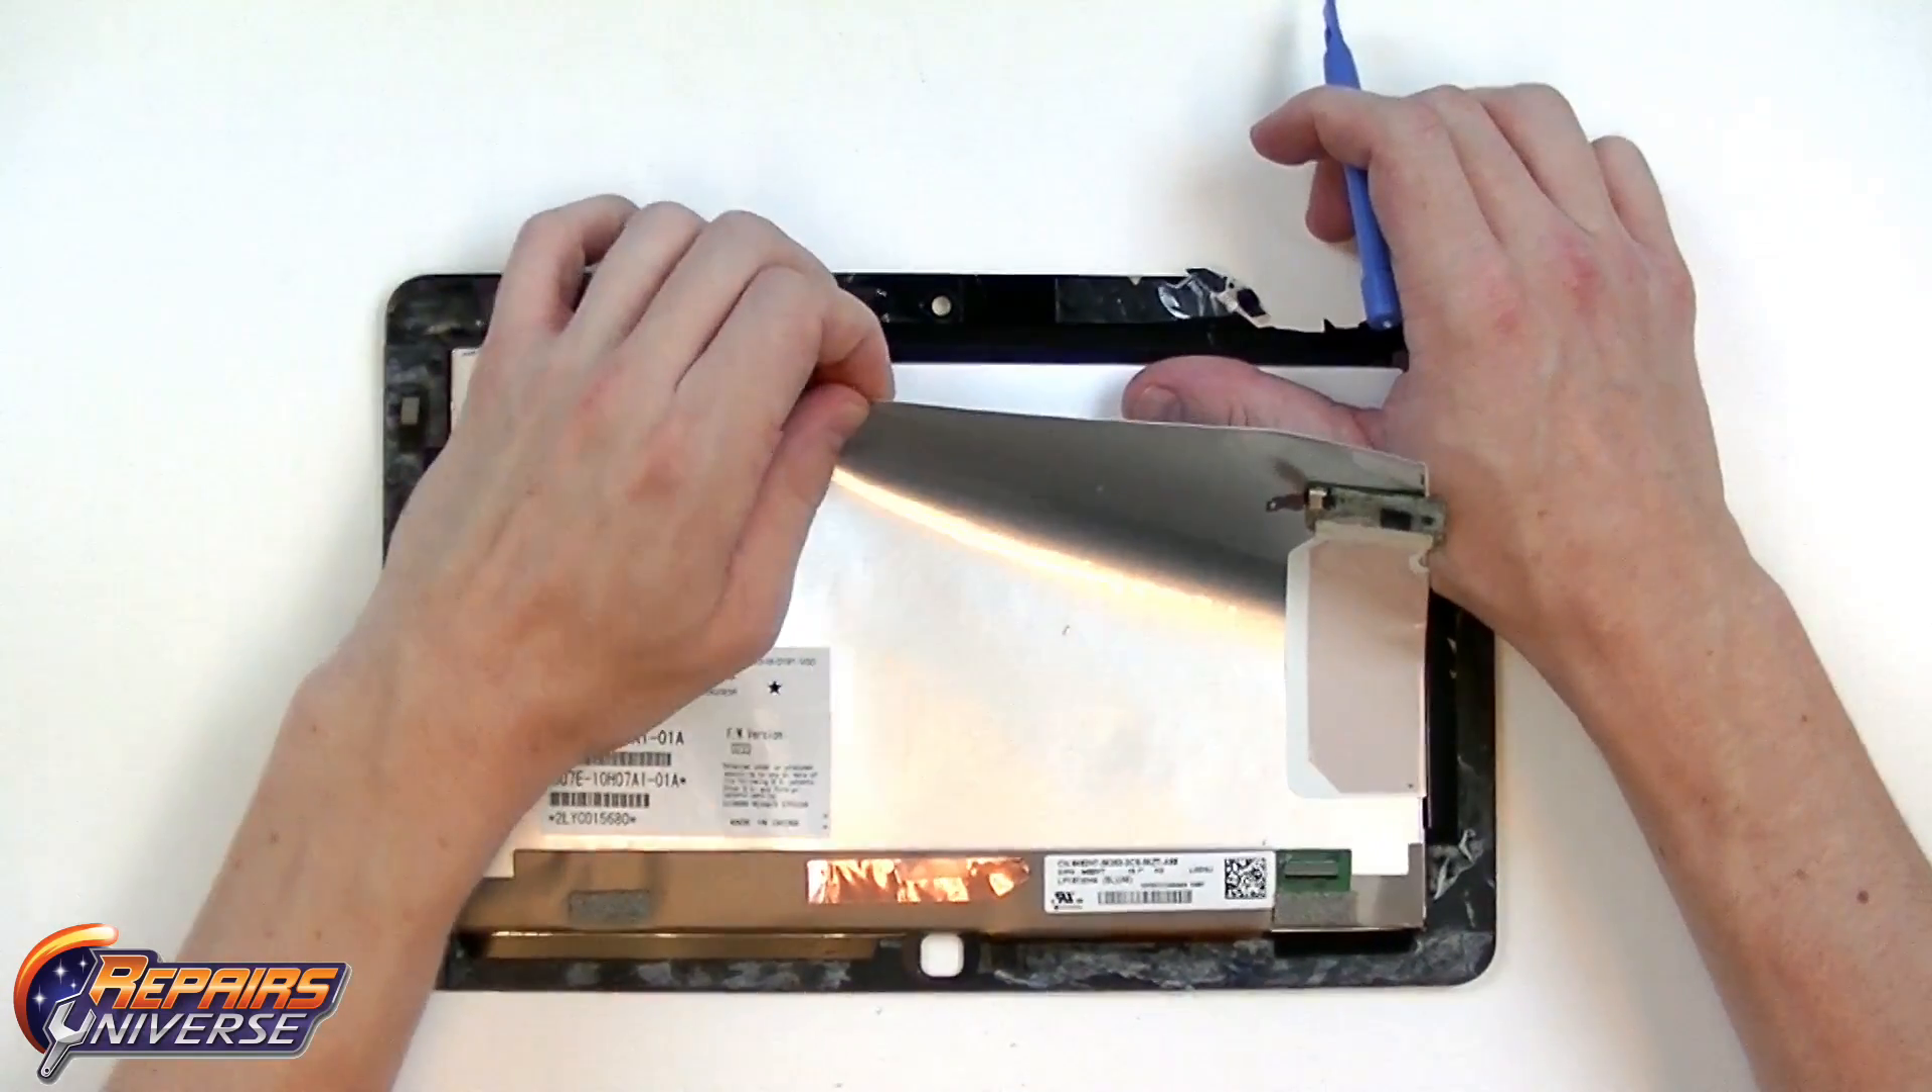So there we go there's the backing starting to be released.